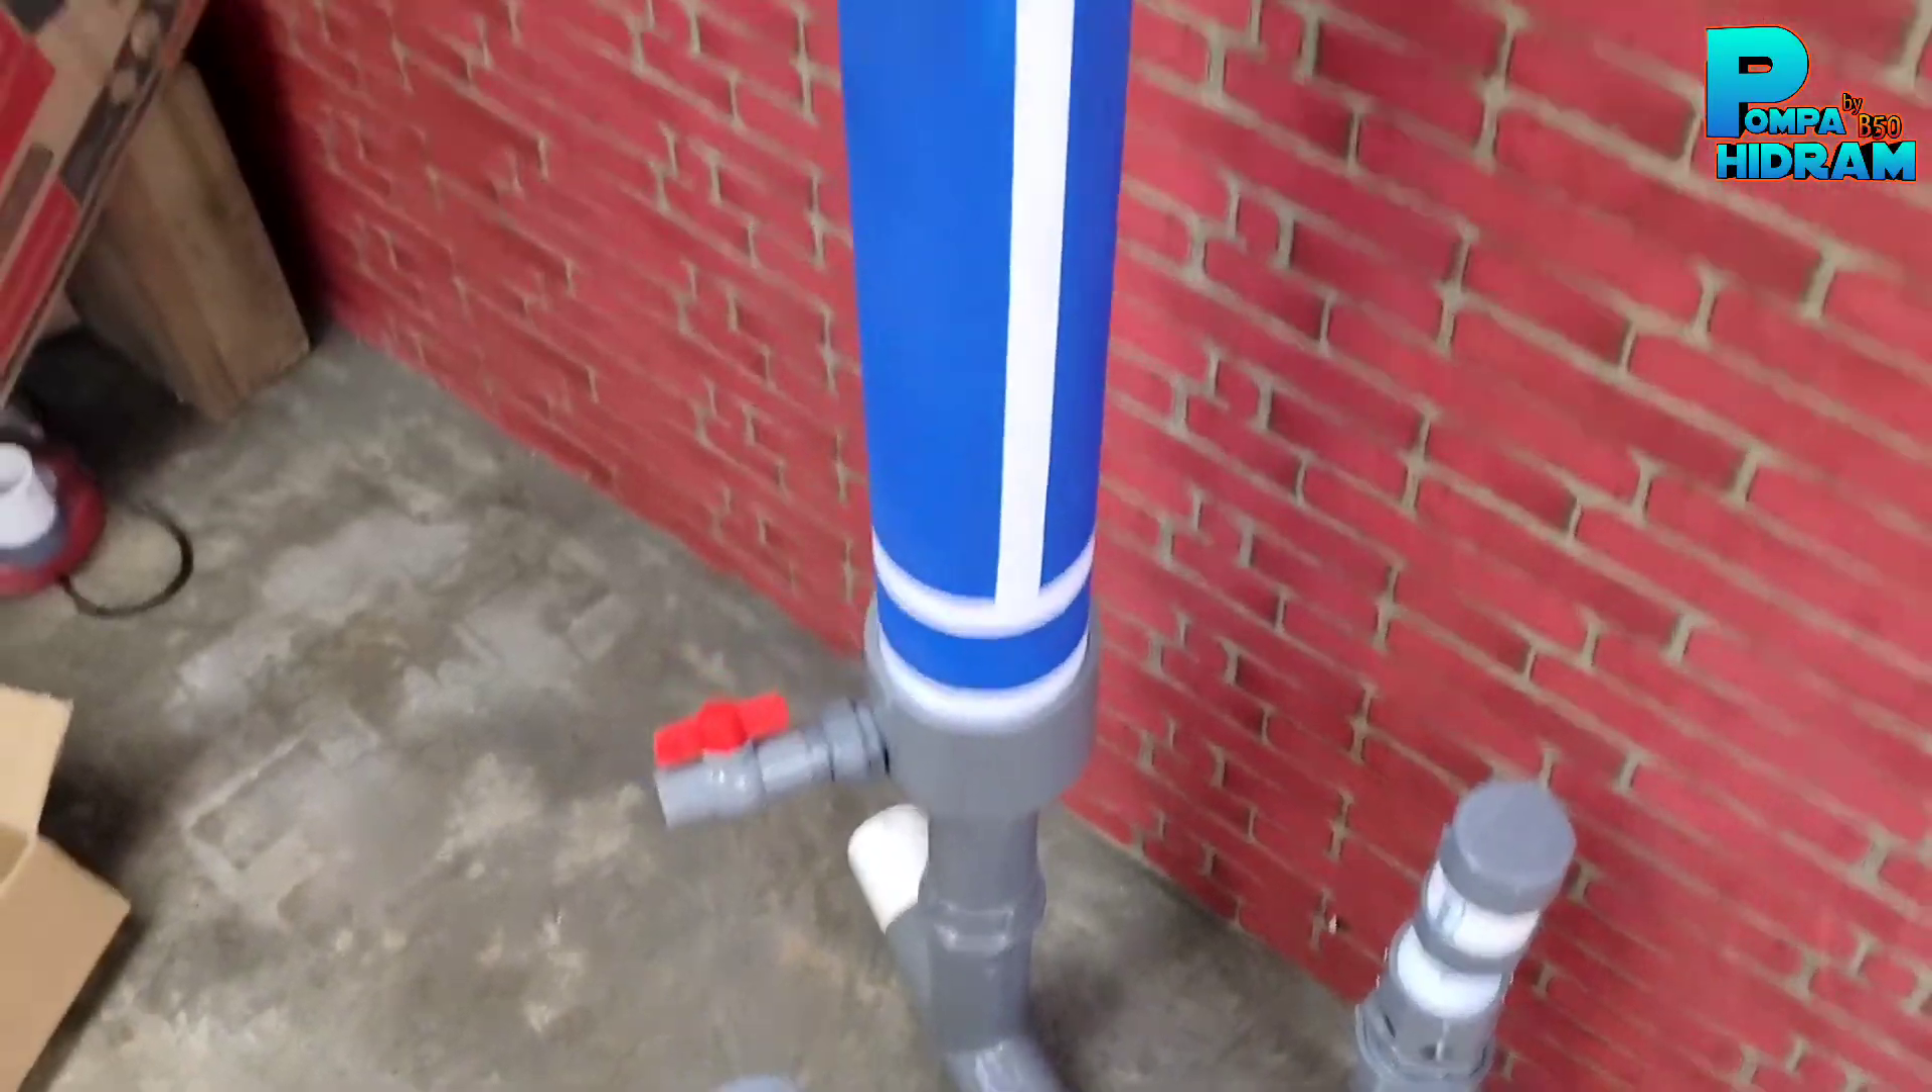Jadi ini tabung tabung hampanya ukuran 2in ini sudah kita pasang.